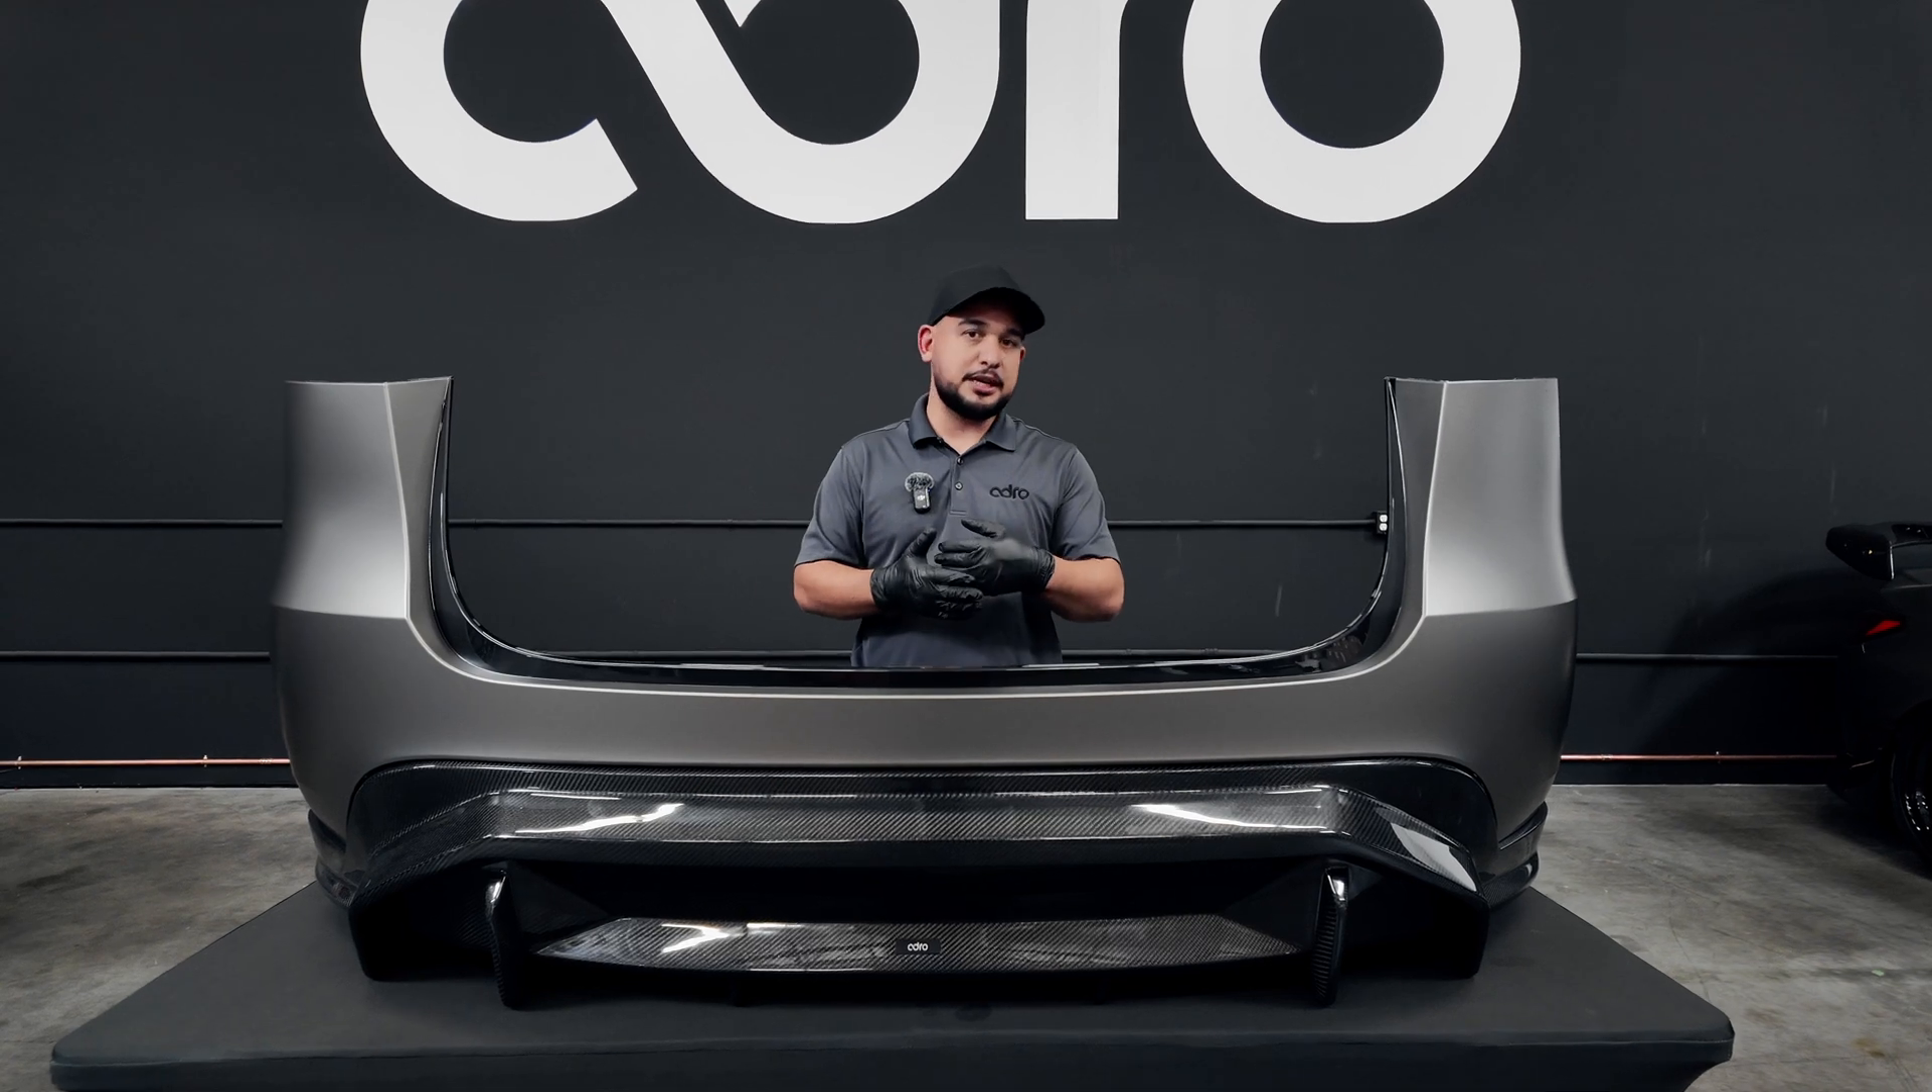So as you can see, we got that diffuser swapped out. The OEM one is gone and we have everything clipped in for the Agro V2 diffuser.